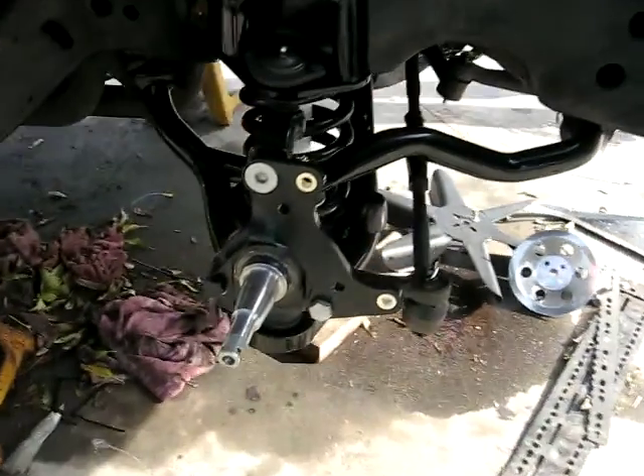All right, well so far we tore the old front end off, put new A-arms, springs, spindles.